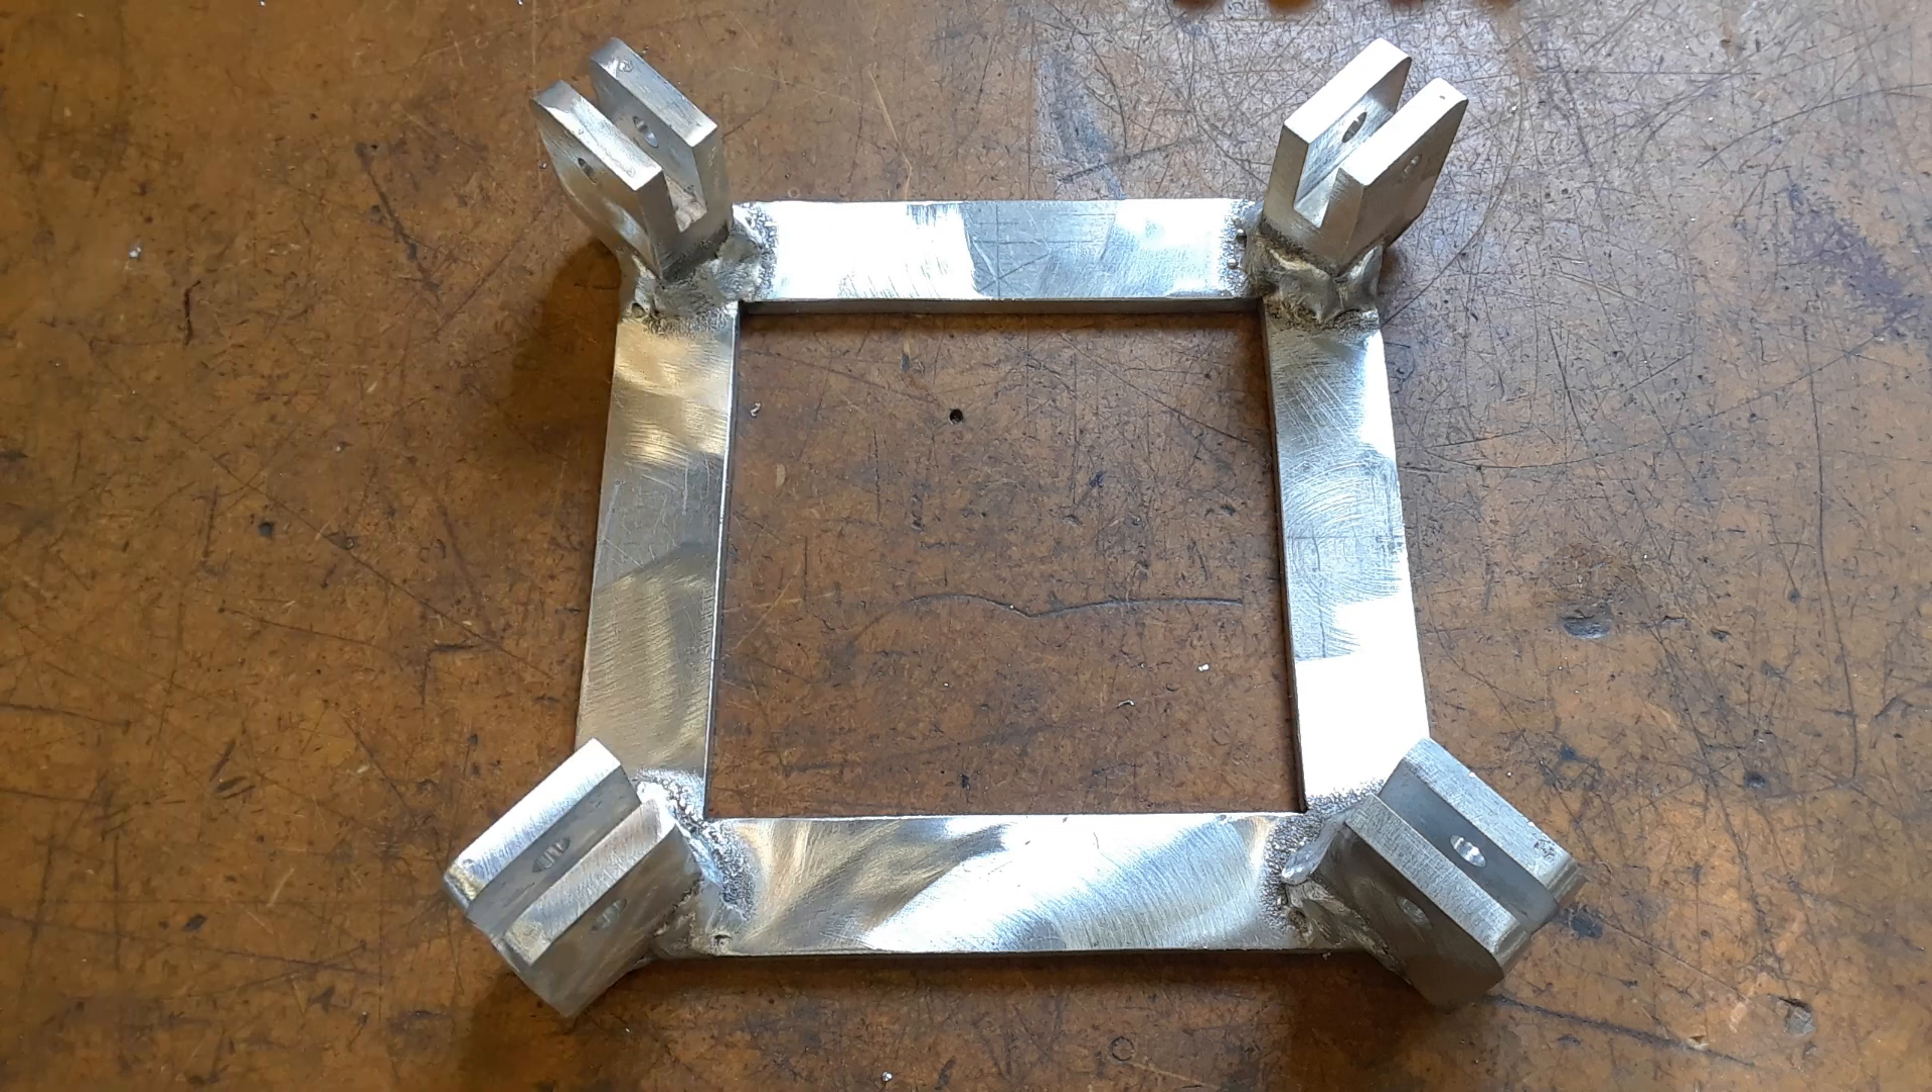These four brackets were welded to a aluminum square frame I made.